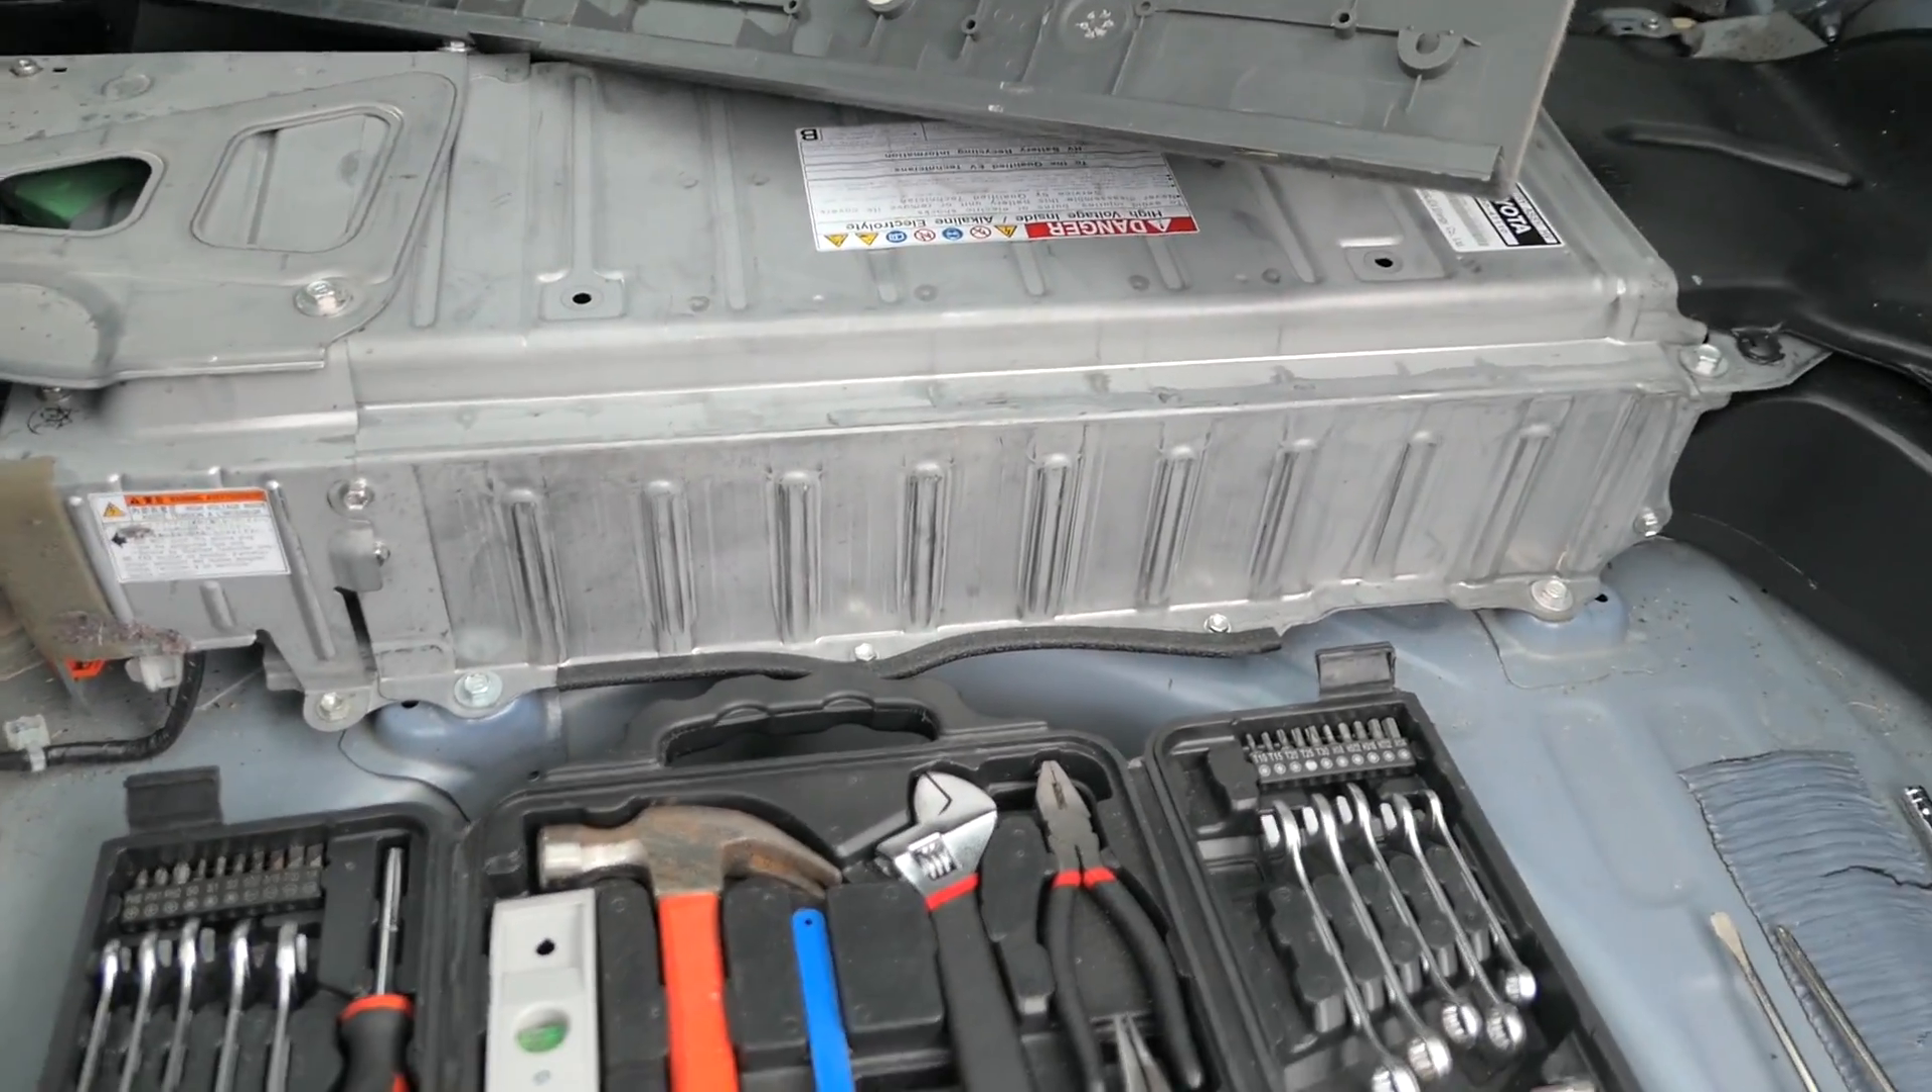The battery is in the car so I haven't put all the trims on or anything like that.